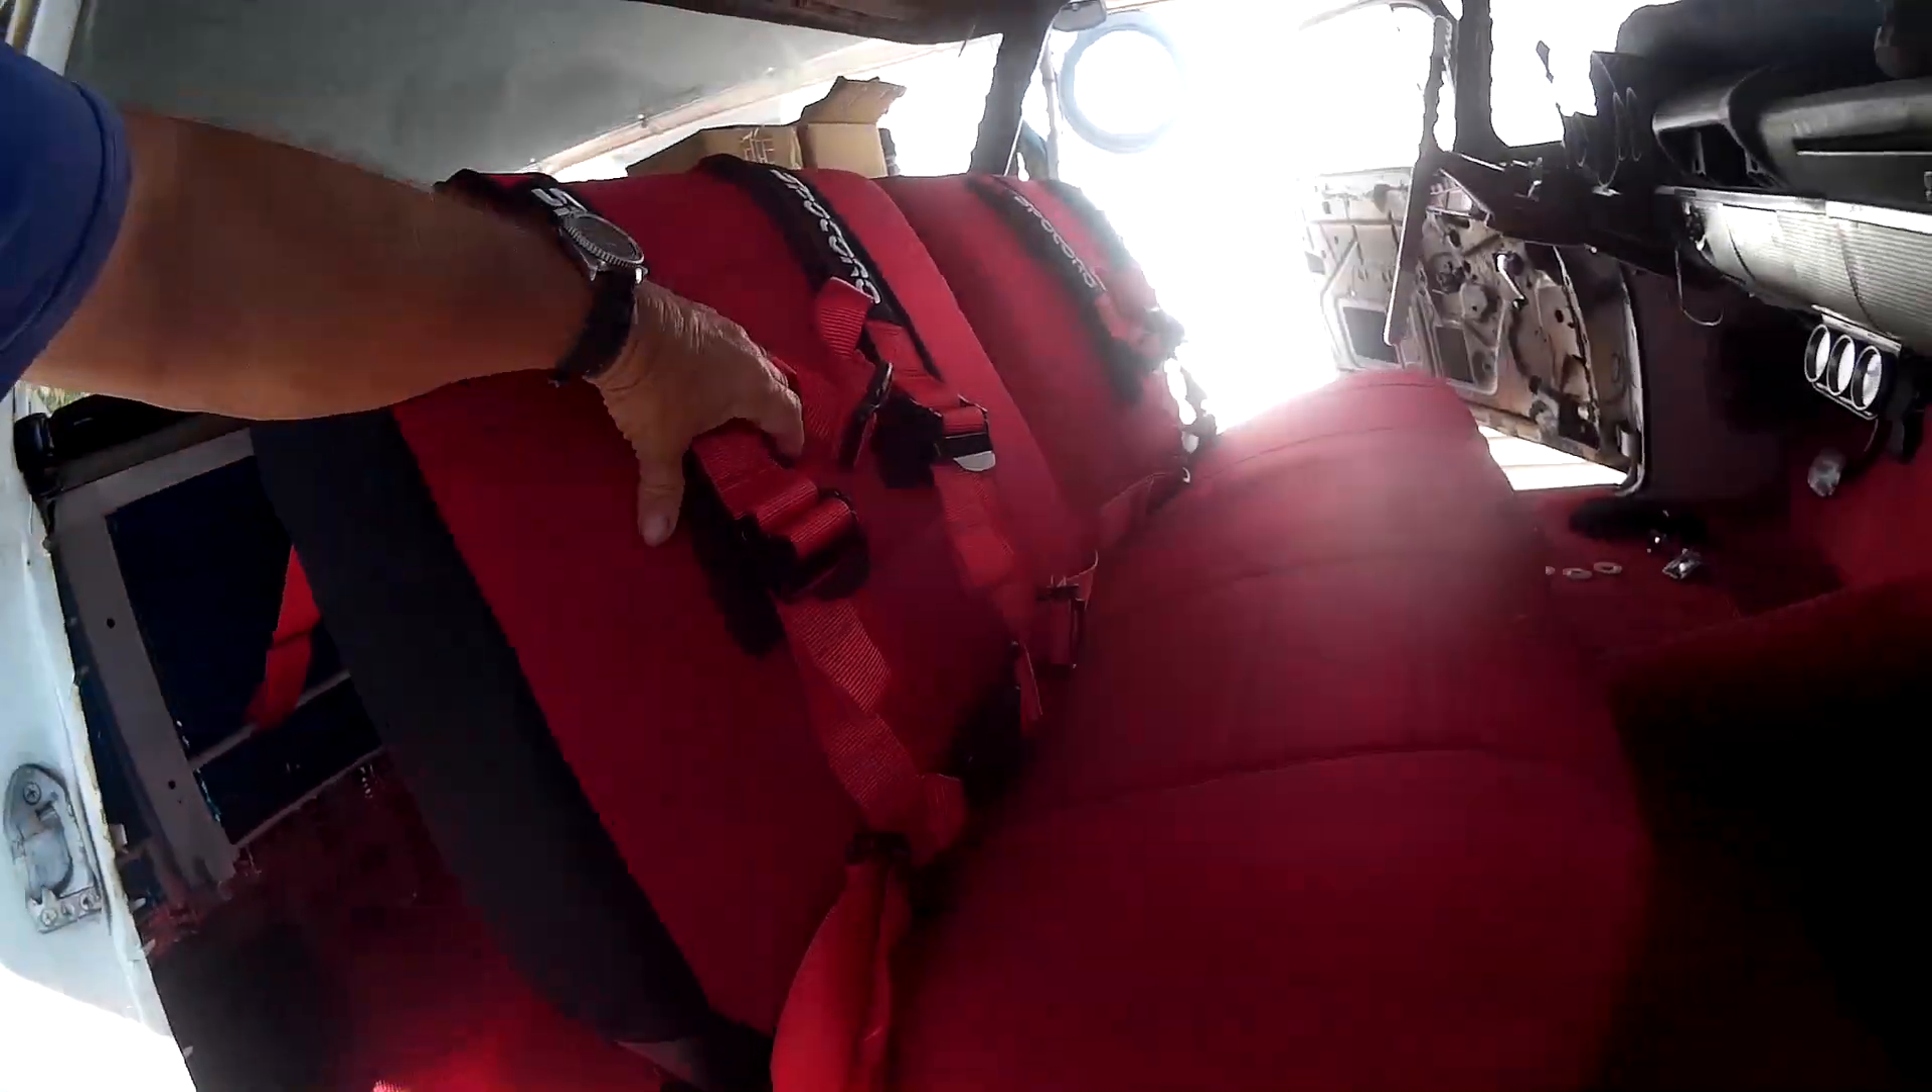Ich habe den neuen Sitzbezug und die neuen Sicherheitsgurte eingebaut.